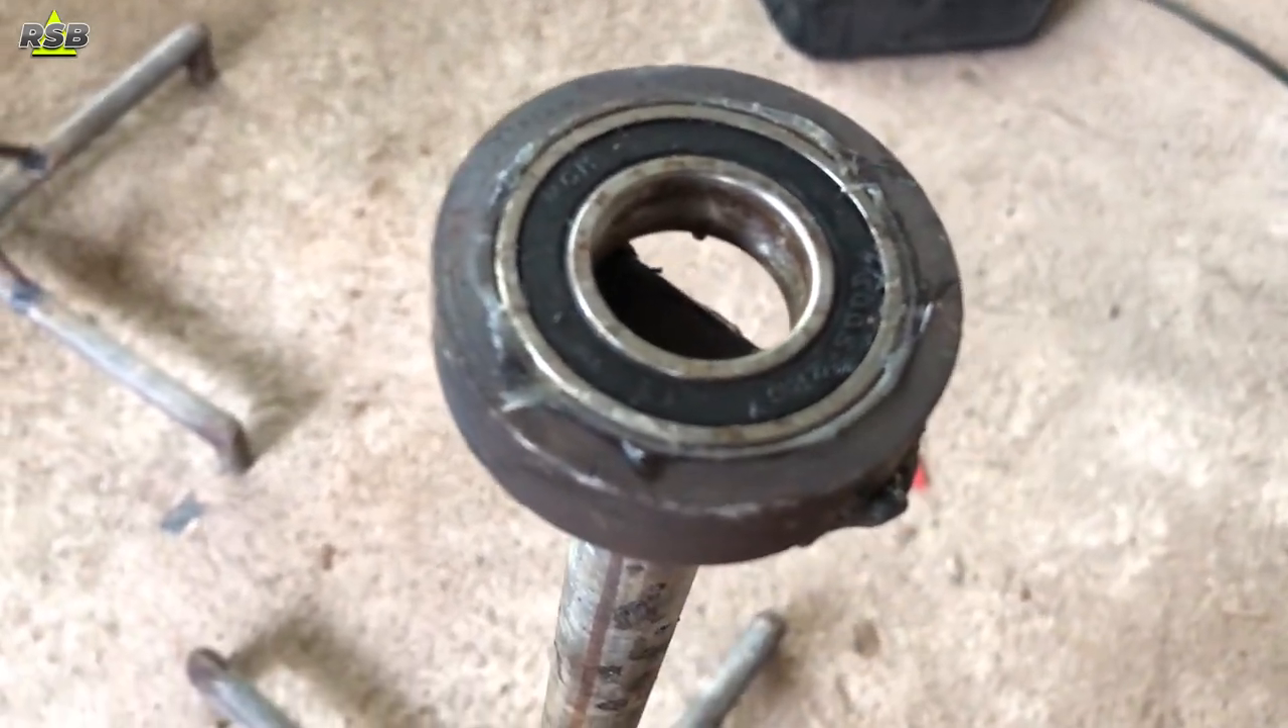So here my bearing is now totally gone inside of the cup as you guys can see.